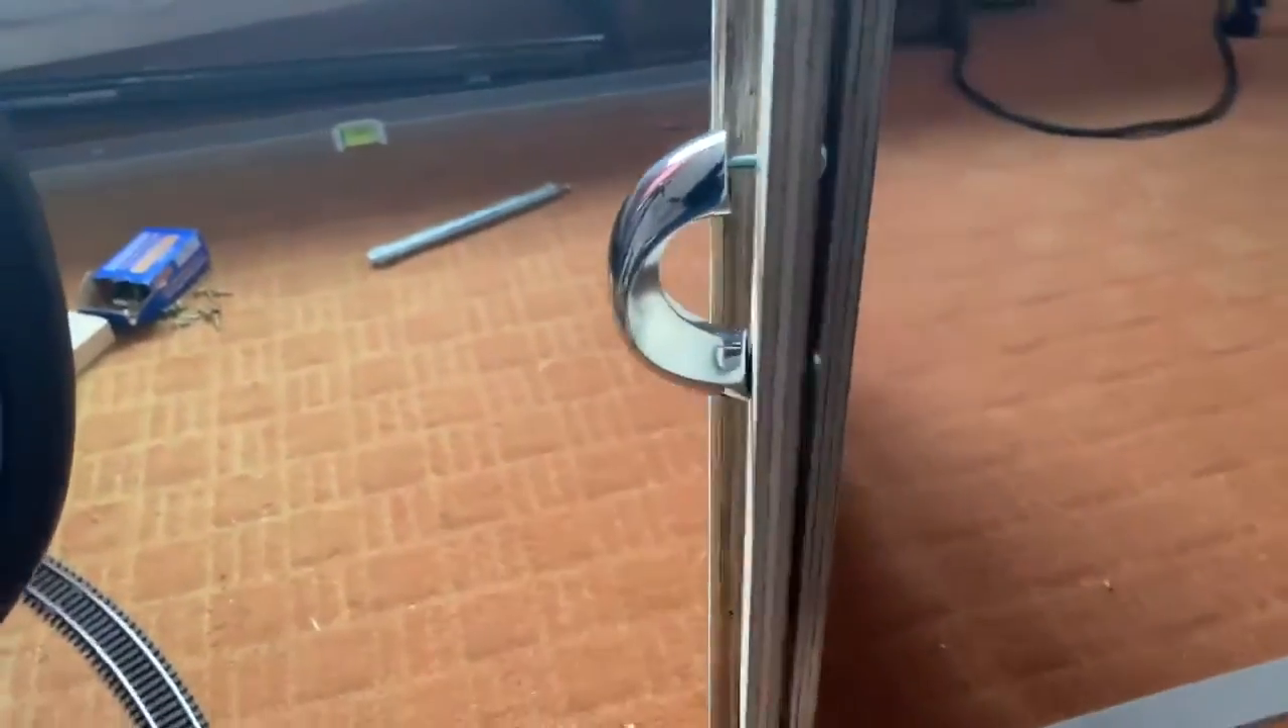There you go you can see i've put this plate this board on here now and um i've located the handle.